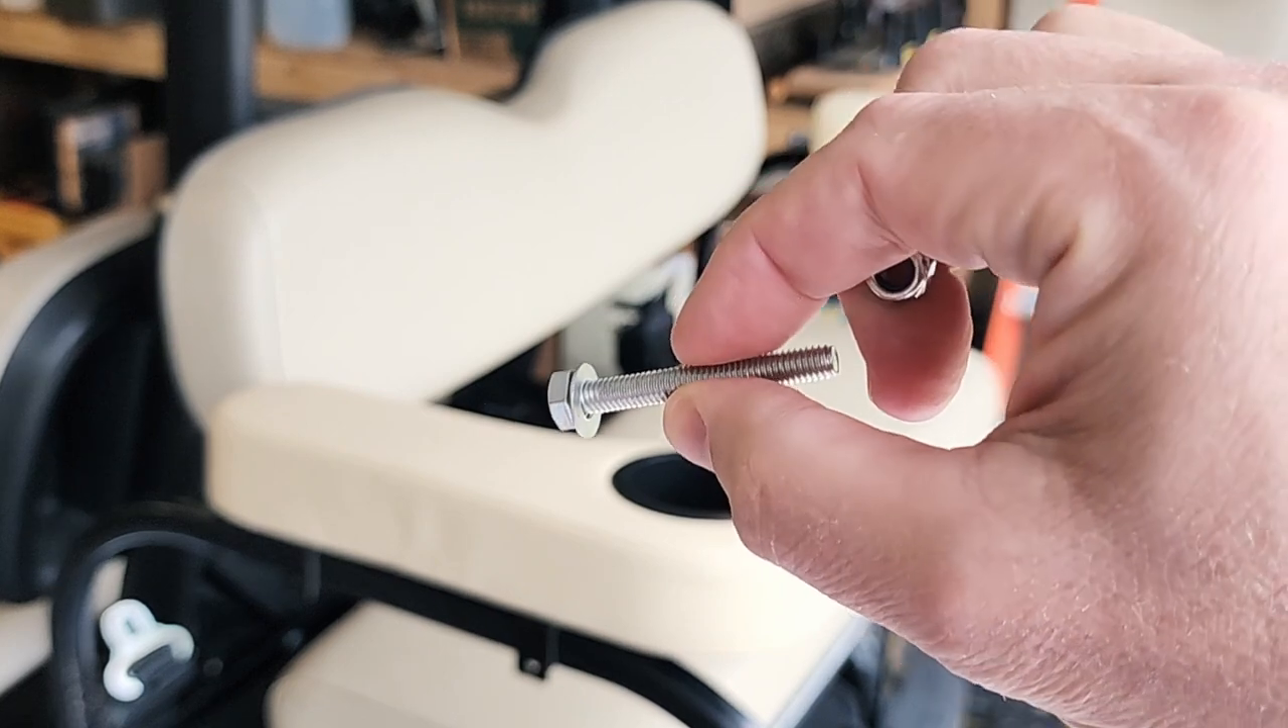I have four screws. I've got the flat washer on there already.